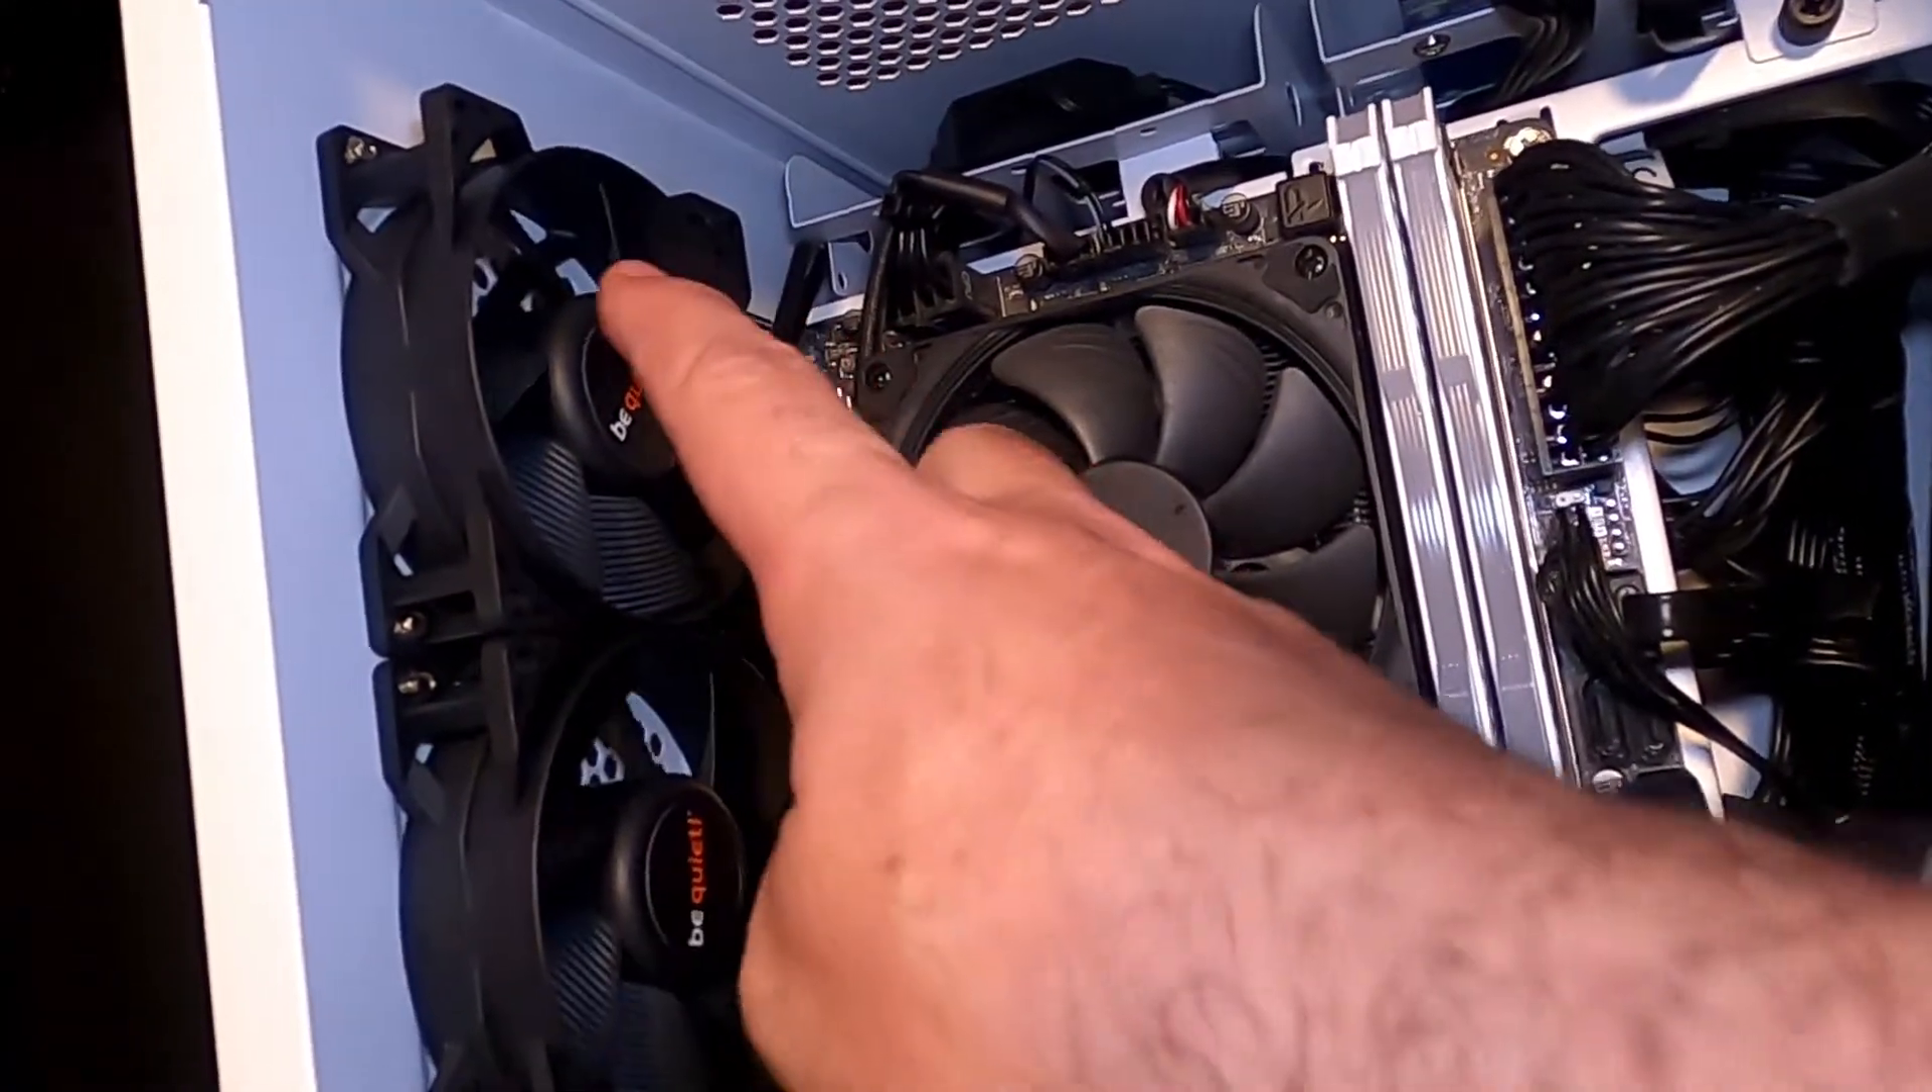And there's our two fans now installed ready to go.